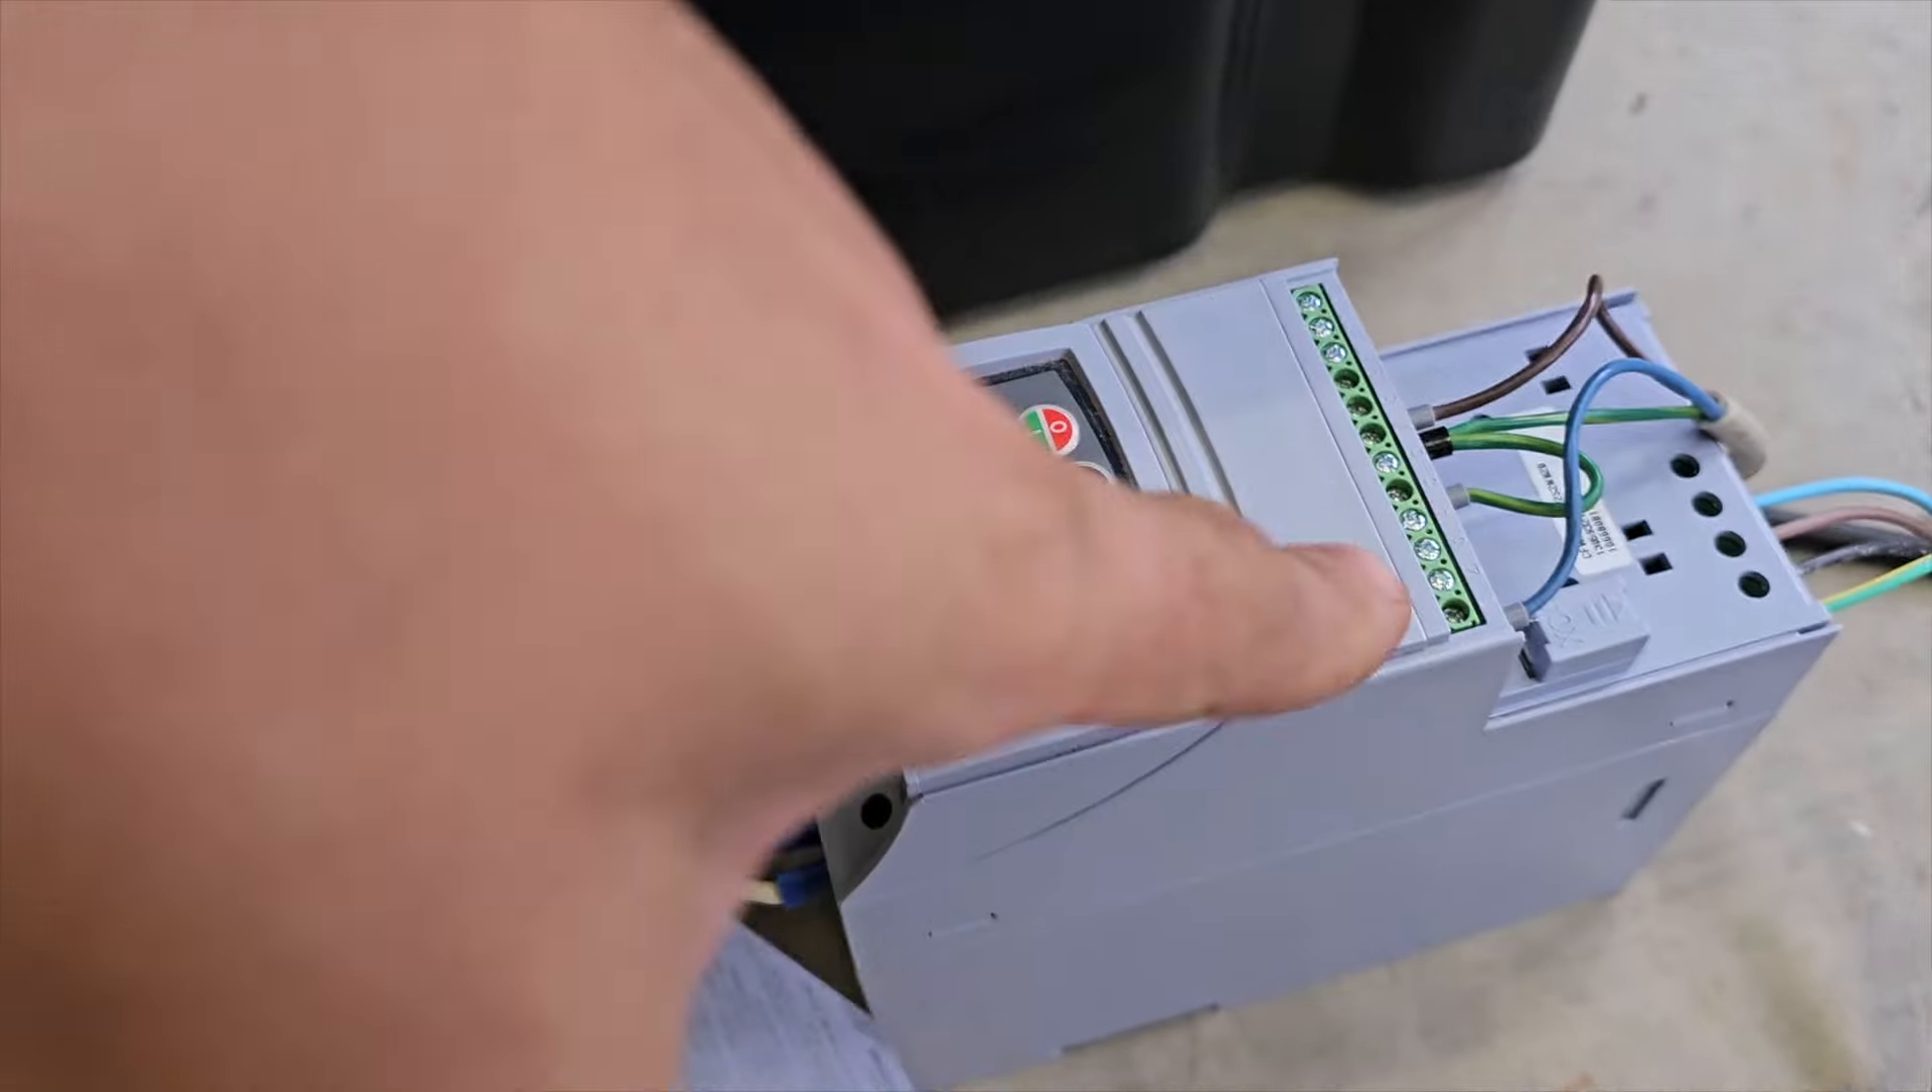Olha só, eu já liguei o inversor de frequência, aqui os cabinhos estão ligados aqui.